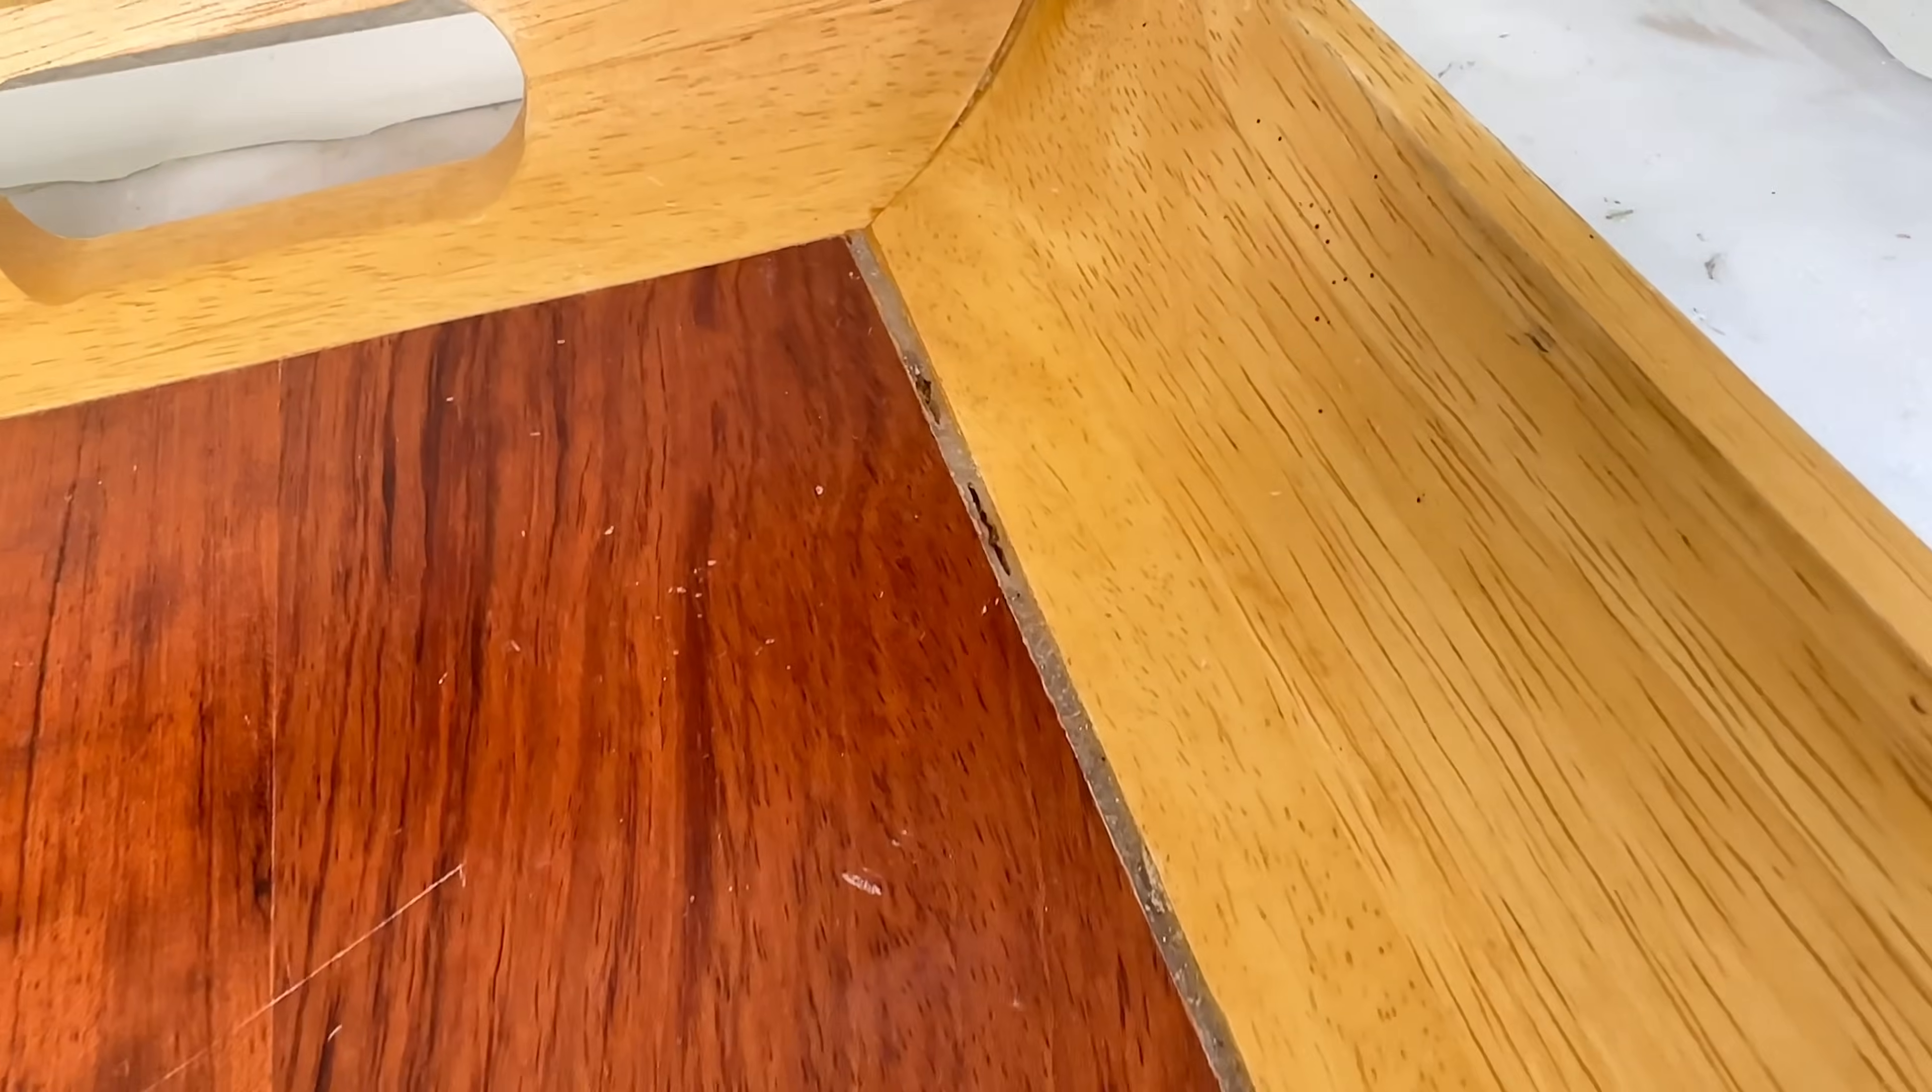There was also a large gap in between the two tones of wood.